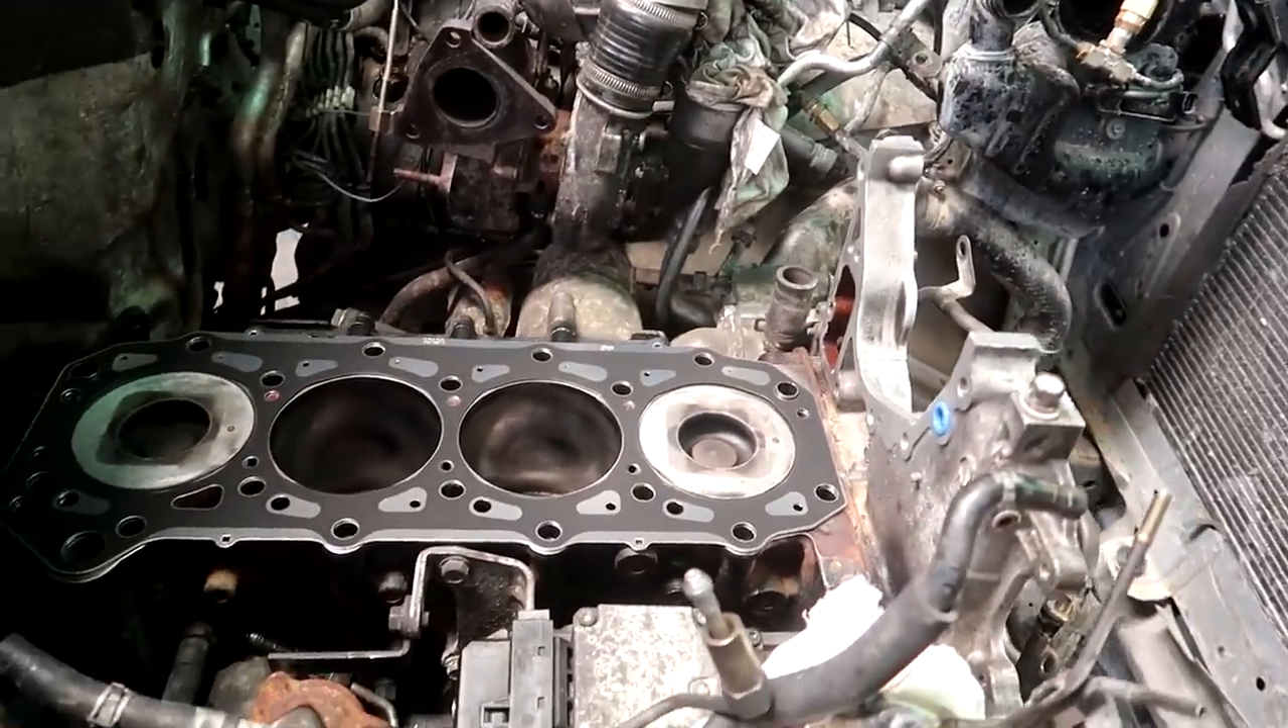But got the new head gasket on now.